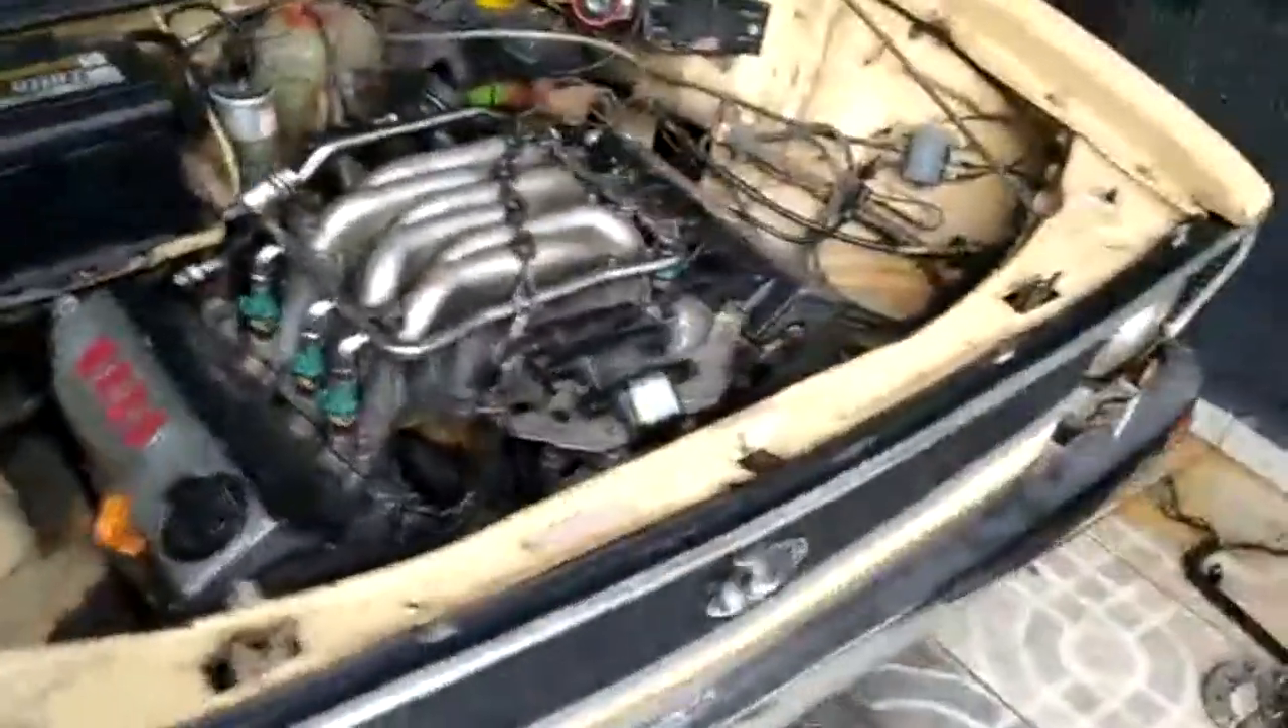Tá aí, ó Motor no lugar Pré-montado, né.